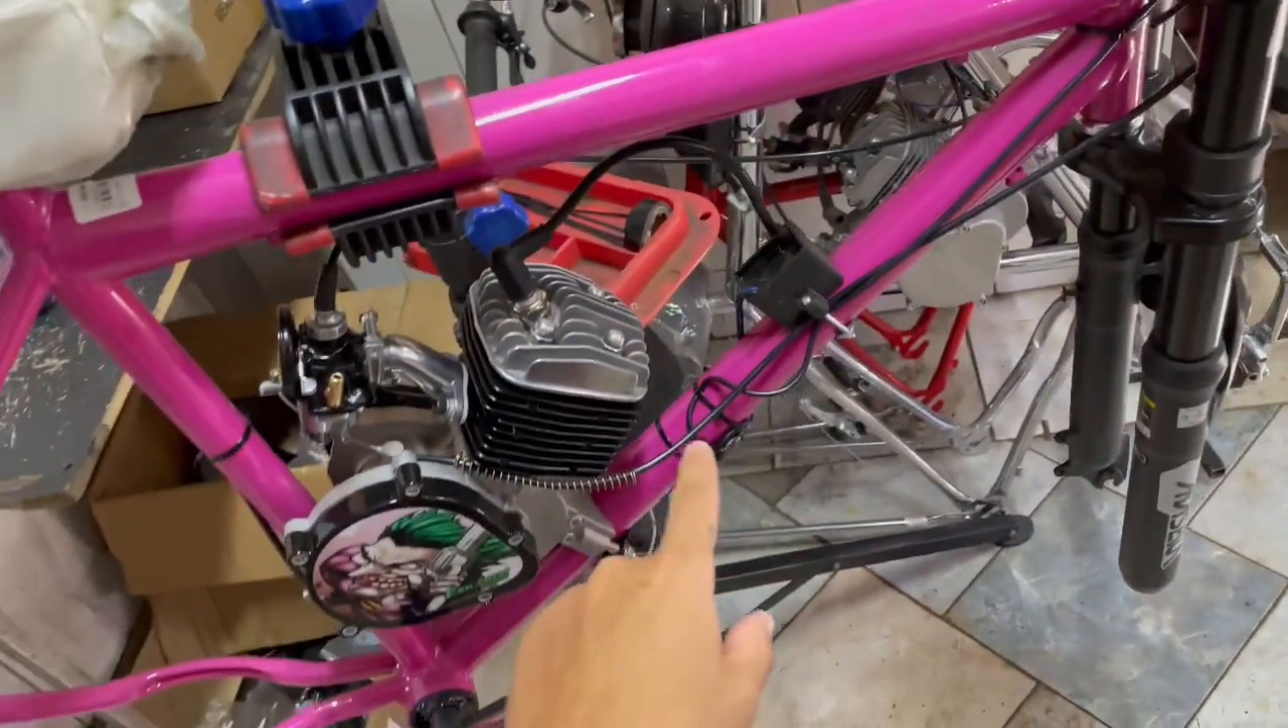Já coloquei as tampas. Já coloquei o motor na bicicleta.